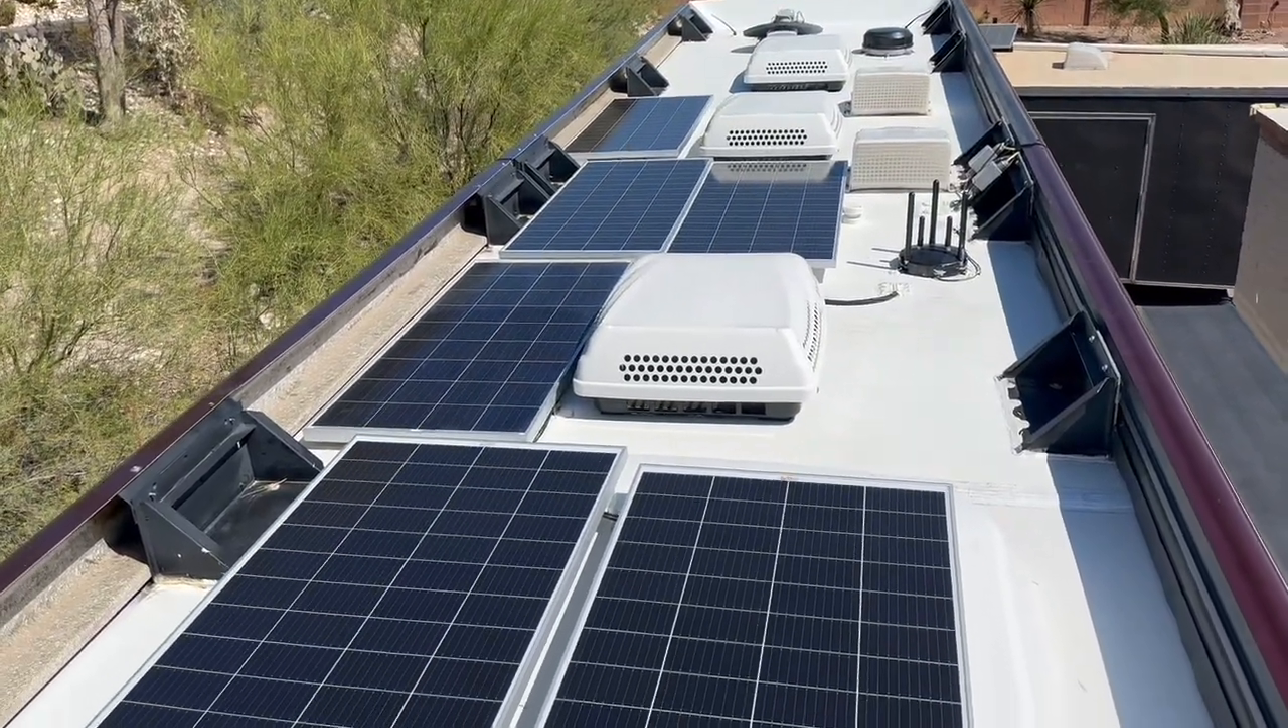We can see we got our solar up.